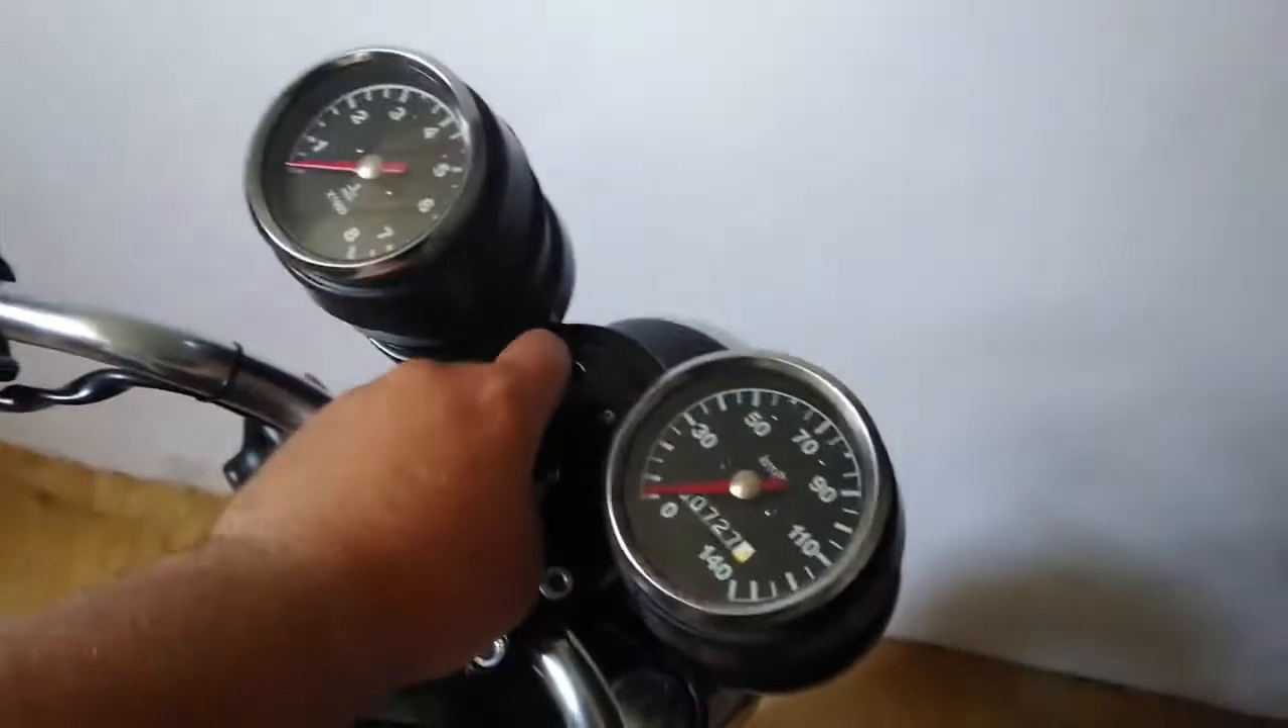Więc mamy zamontowane liczniki, tak żeby było podświetlenie zegaru. Musimy jeszcze do nich podpiąć odpowiednie linki.